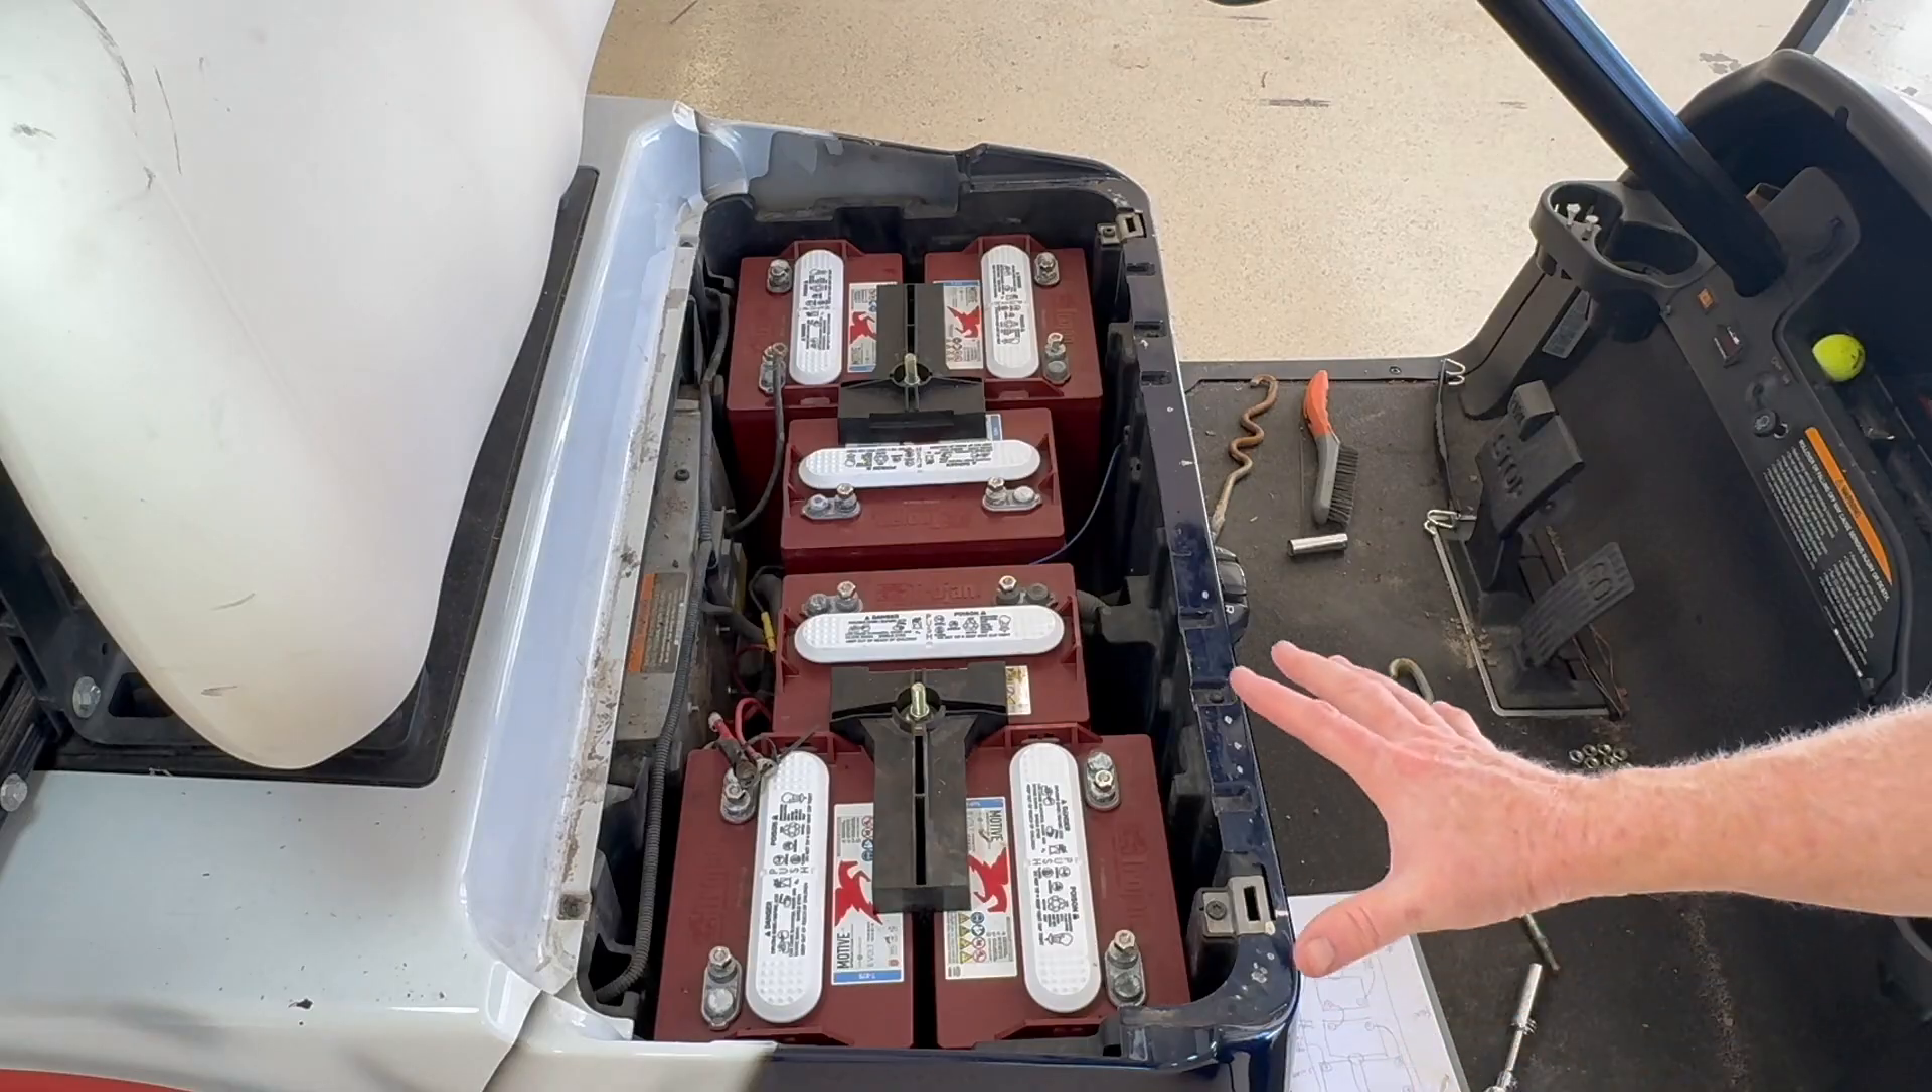Okay, so both of these clamps are in holding down all six batteries.